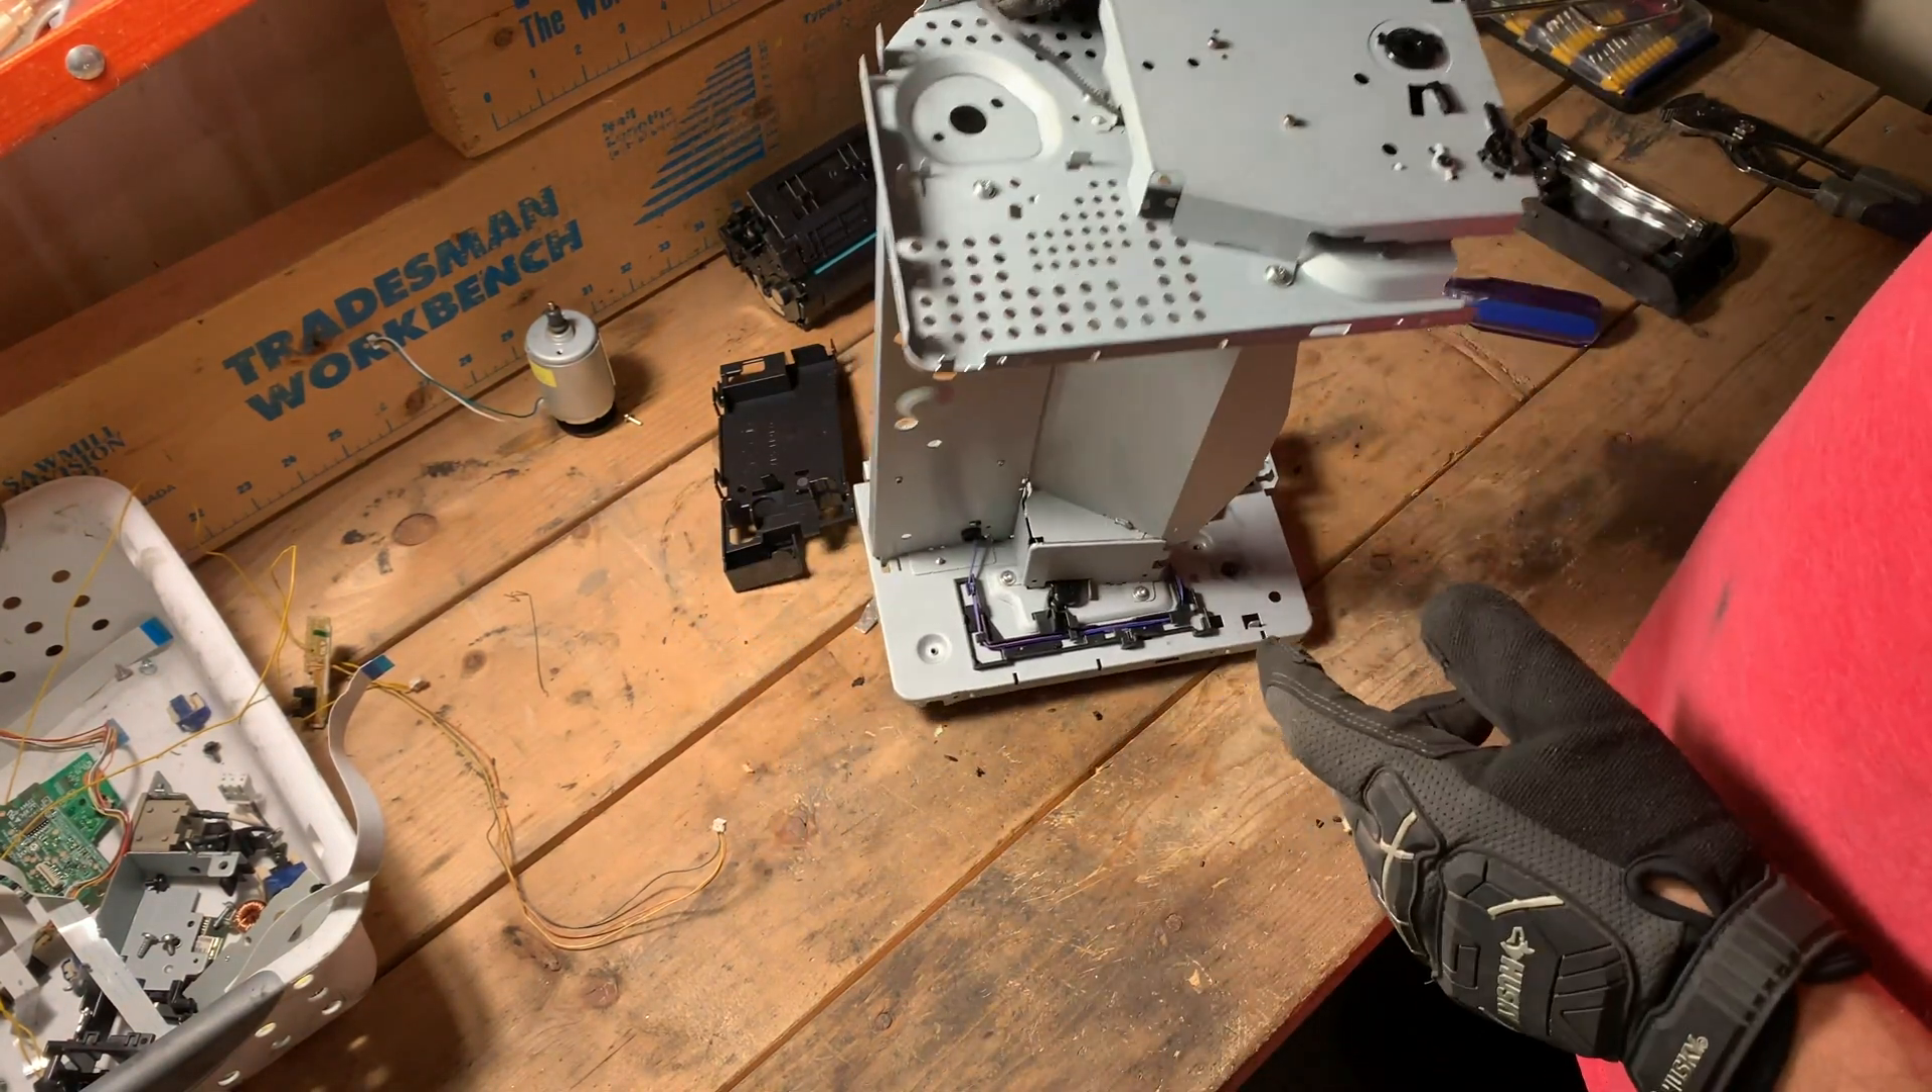We have stripped all the non-steel housing off.